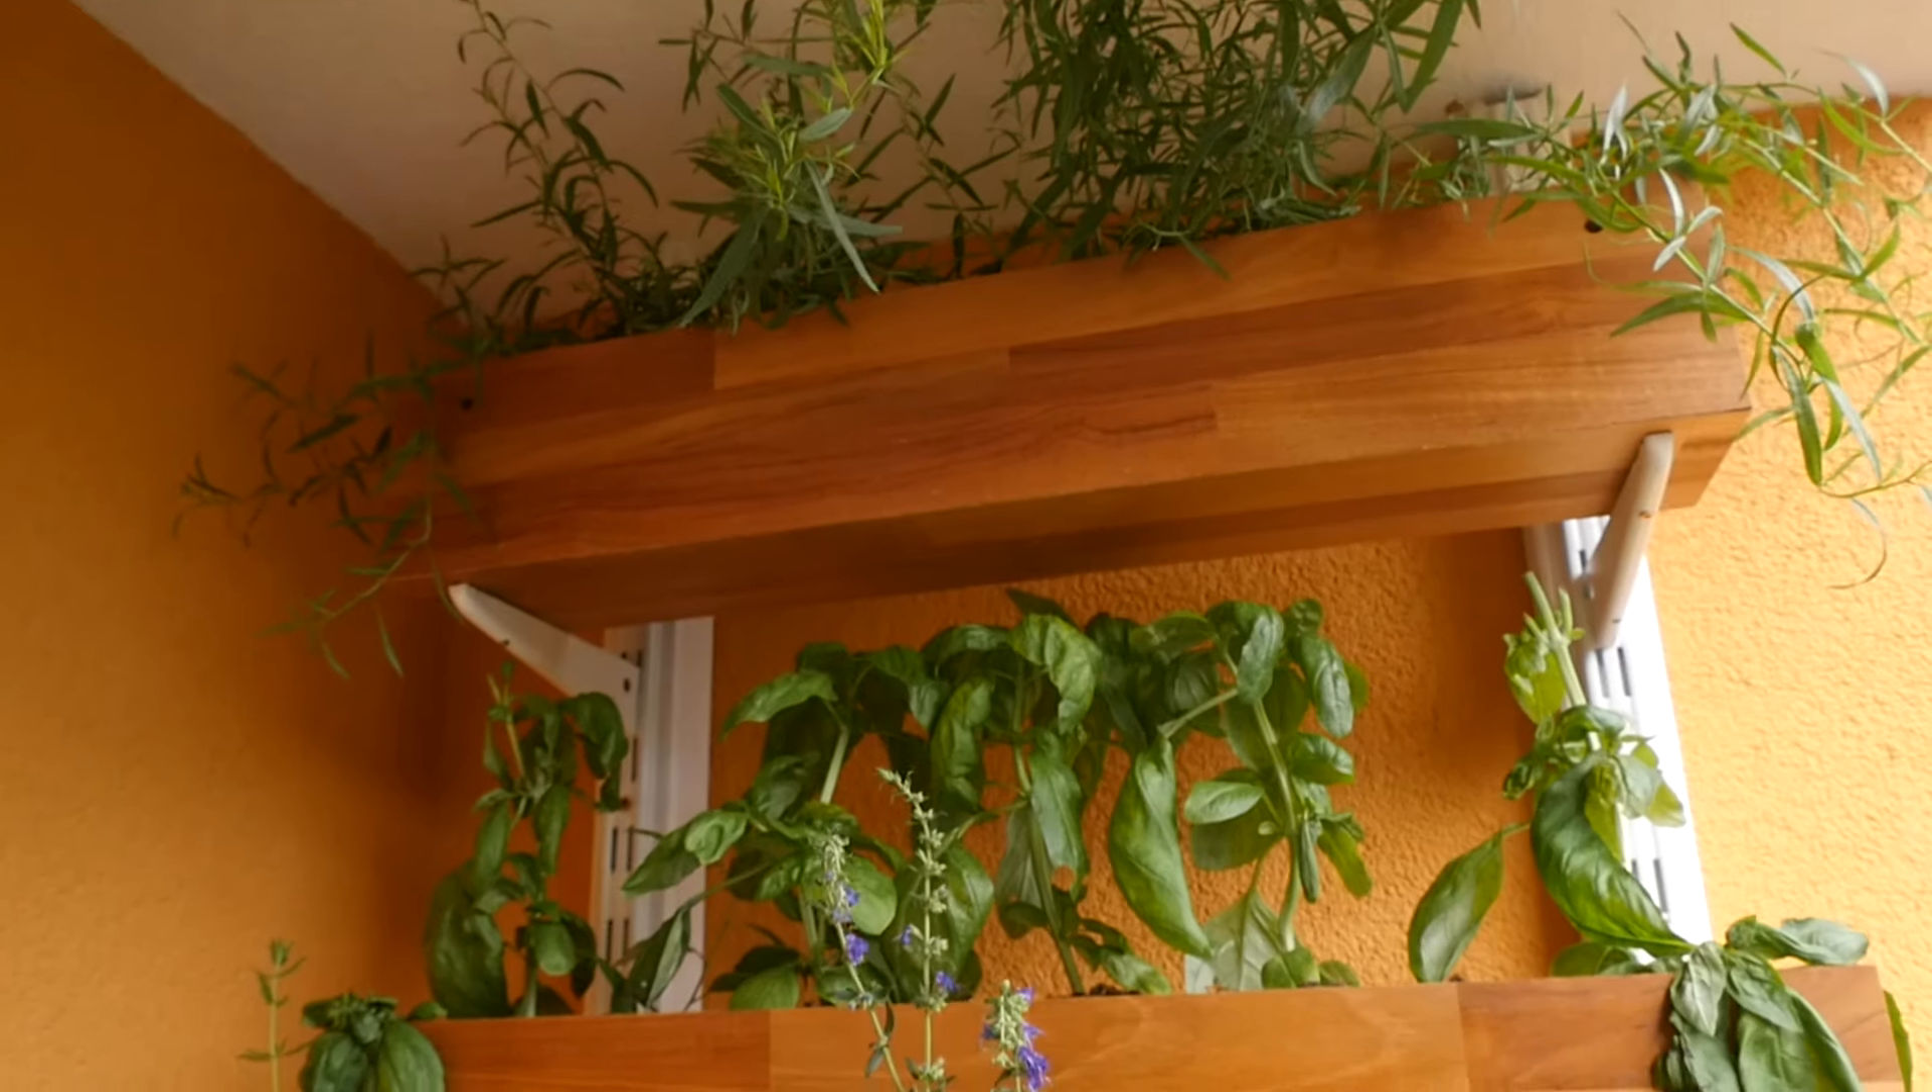Moje doniczki już nie wiszą, tylko są zamocowane do wsporników.